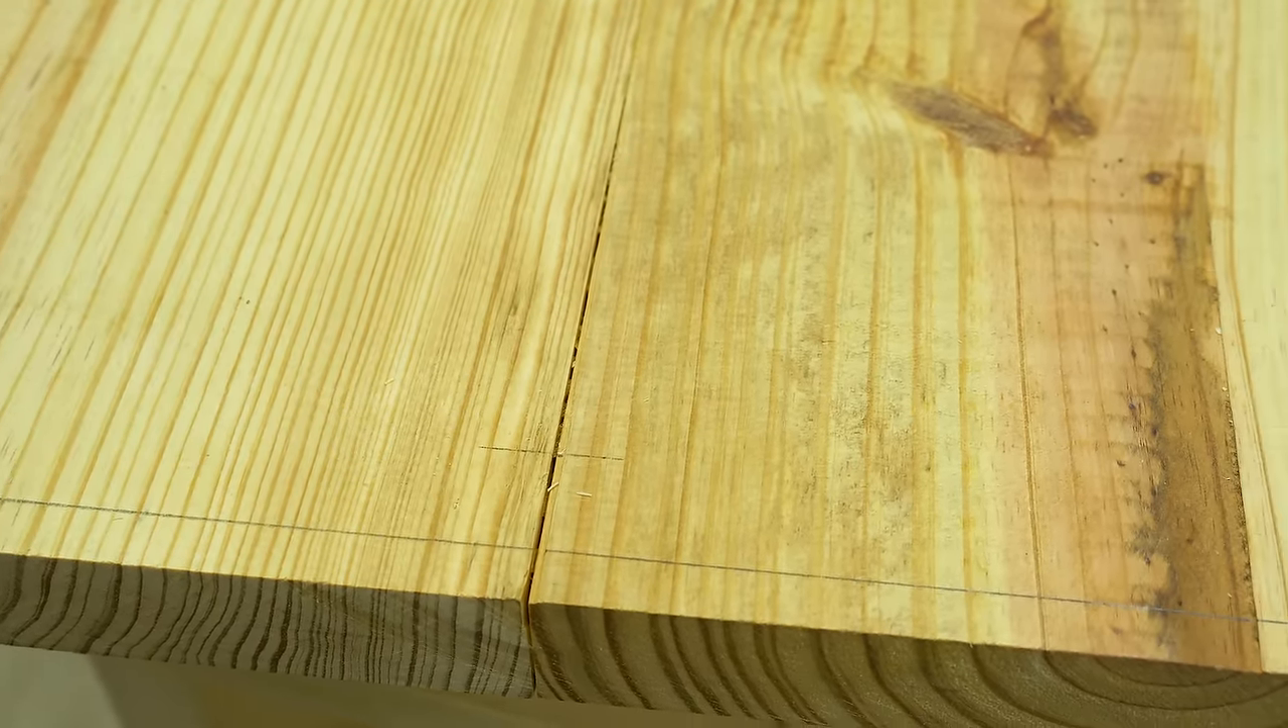I may have taken the clamps off a bit early because I don't recall seeing this gap in here.